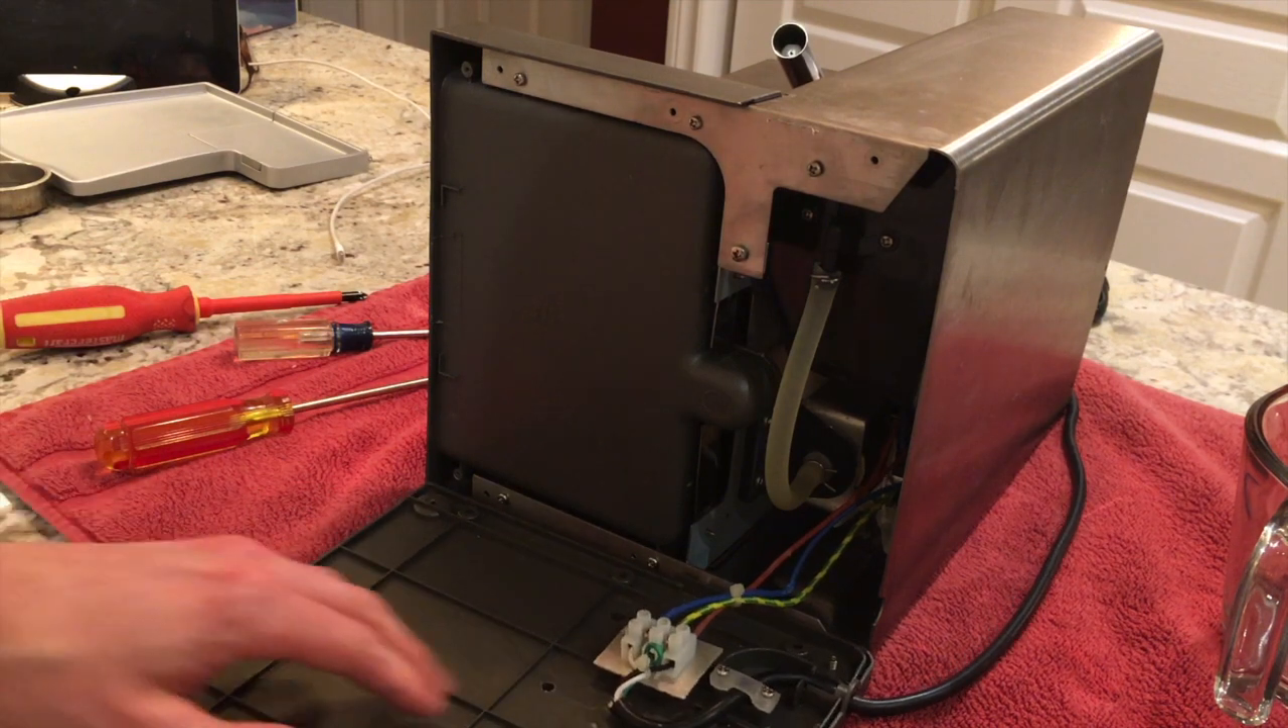So with the eight screws removed from the bottom plate we can now tip the bottom plate down.